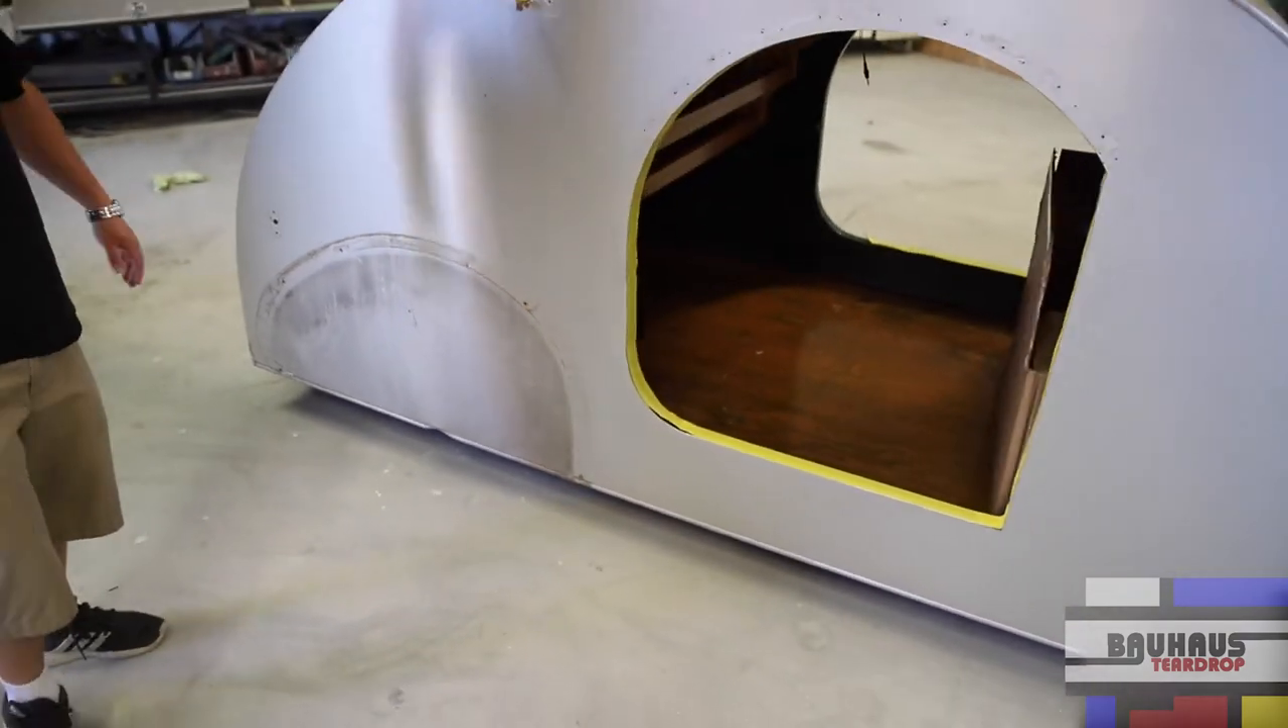Fenders have been removed, door's been removed.